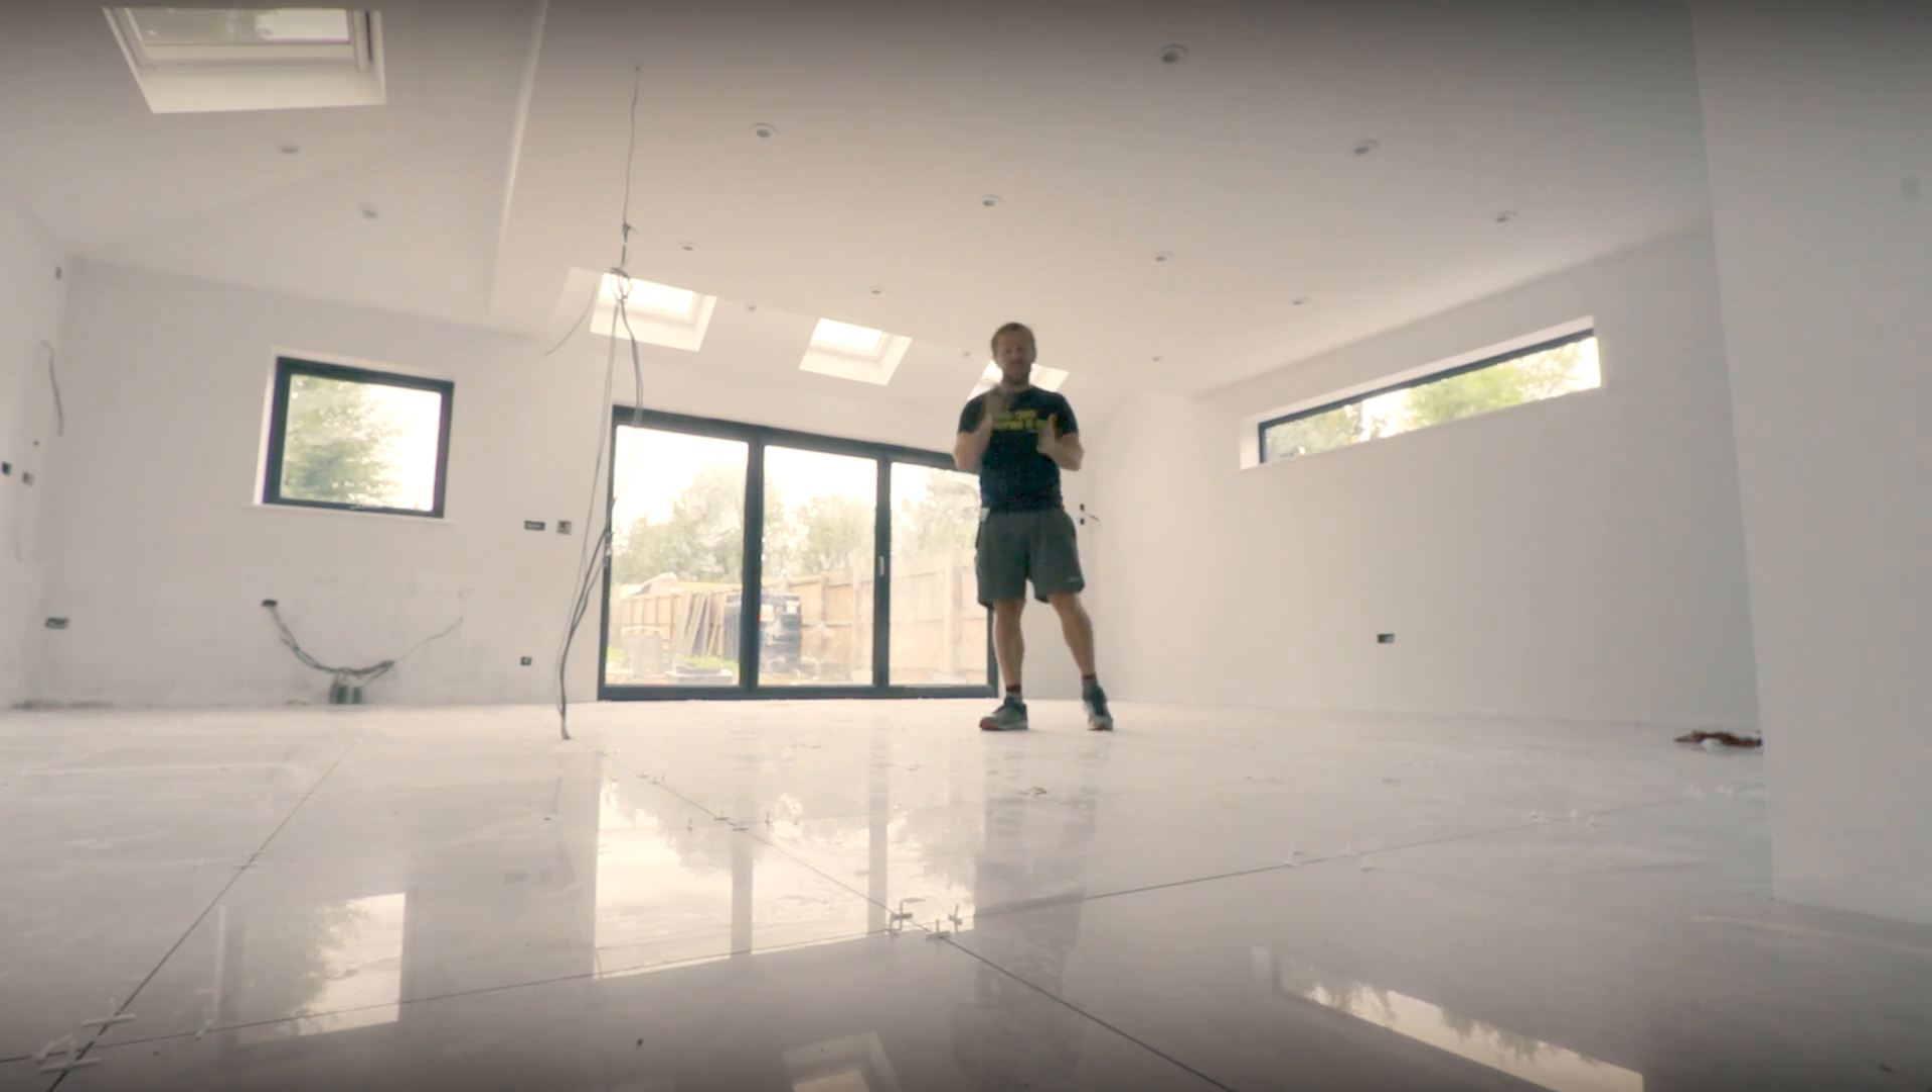Look at that, beautiful. The tiles are down.